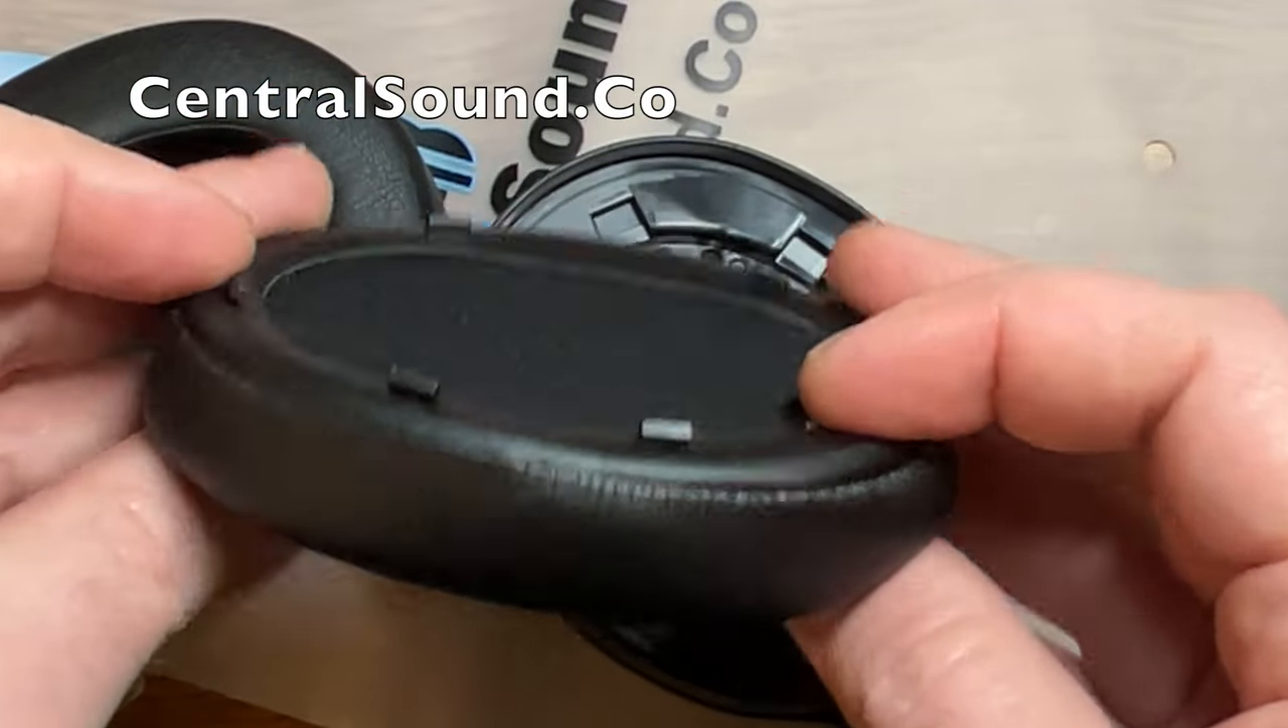Now that the earpad is removed, you can see the plastic clips that were securing the earpad to the earcup.